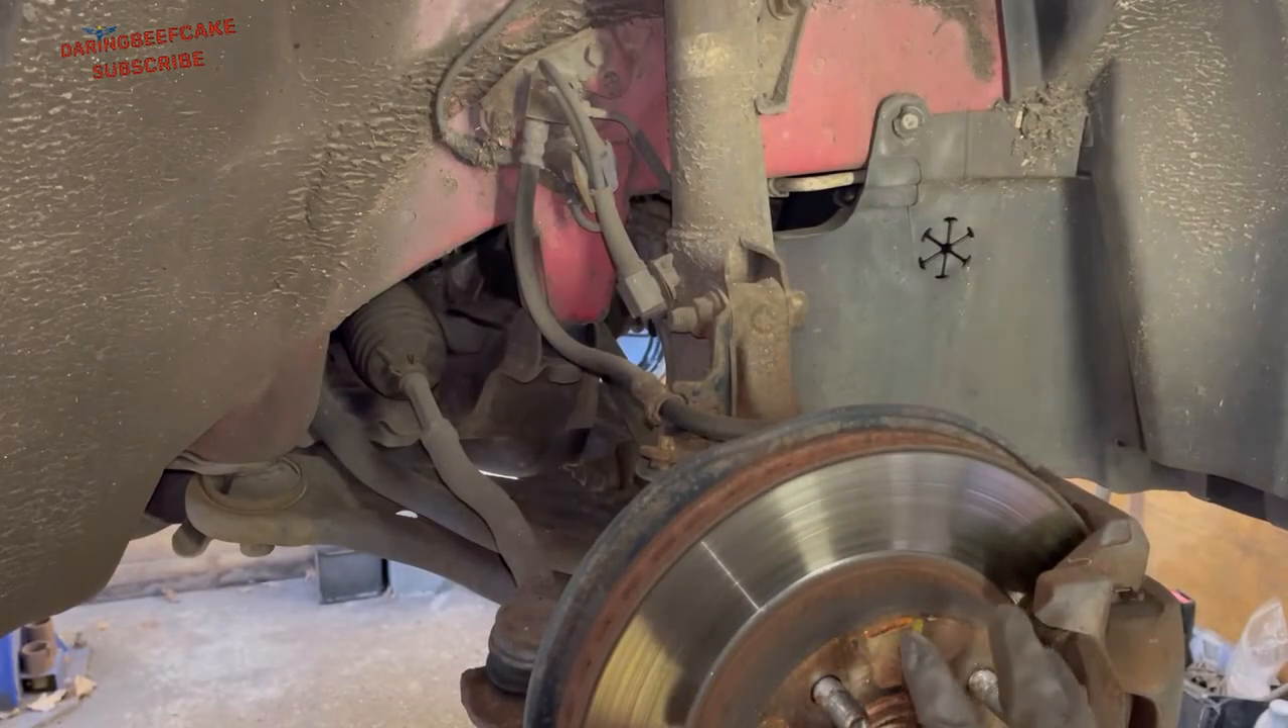Okay, so got the wheel off.